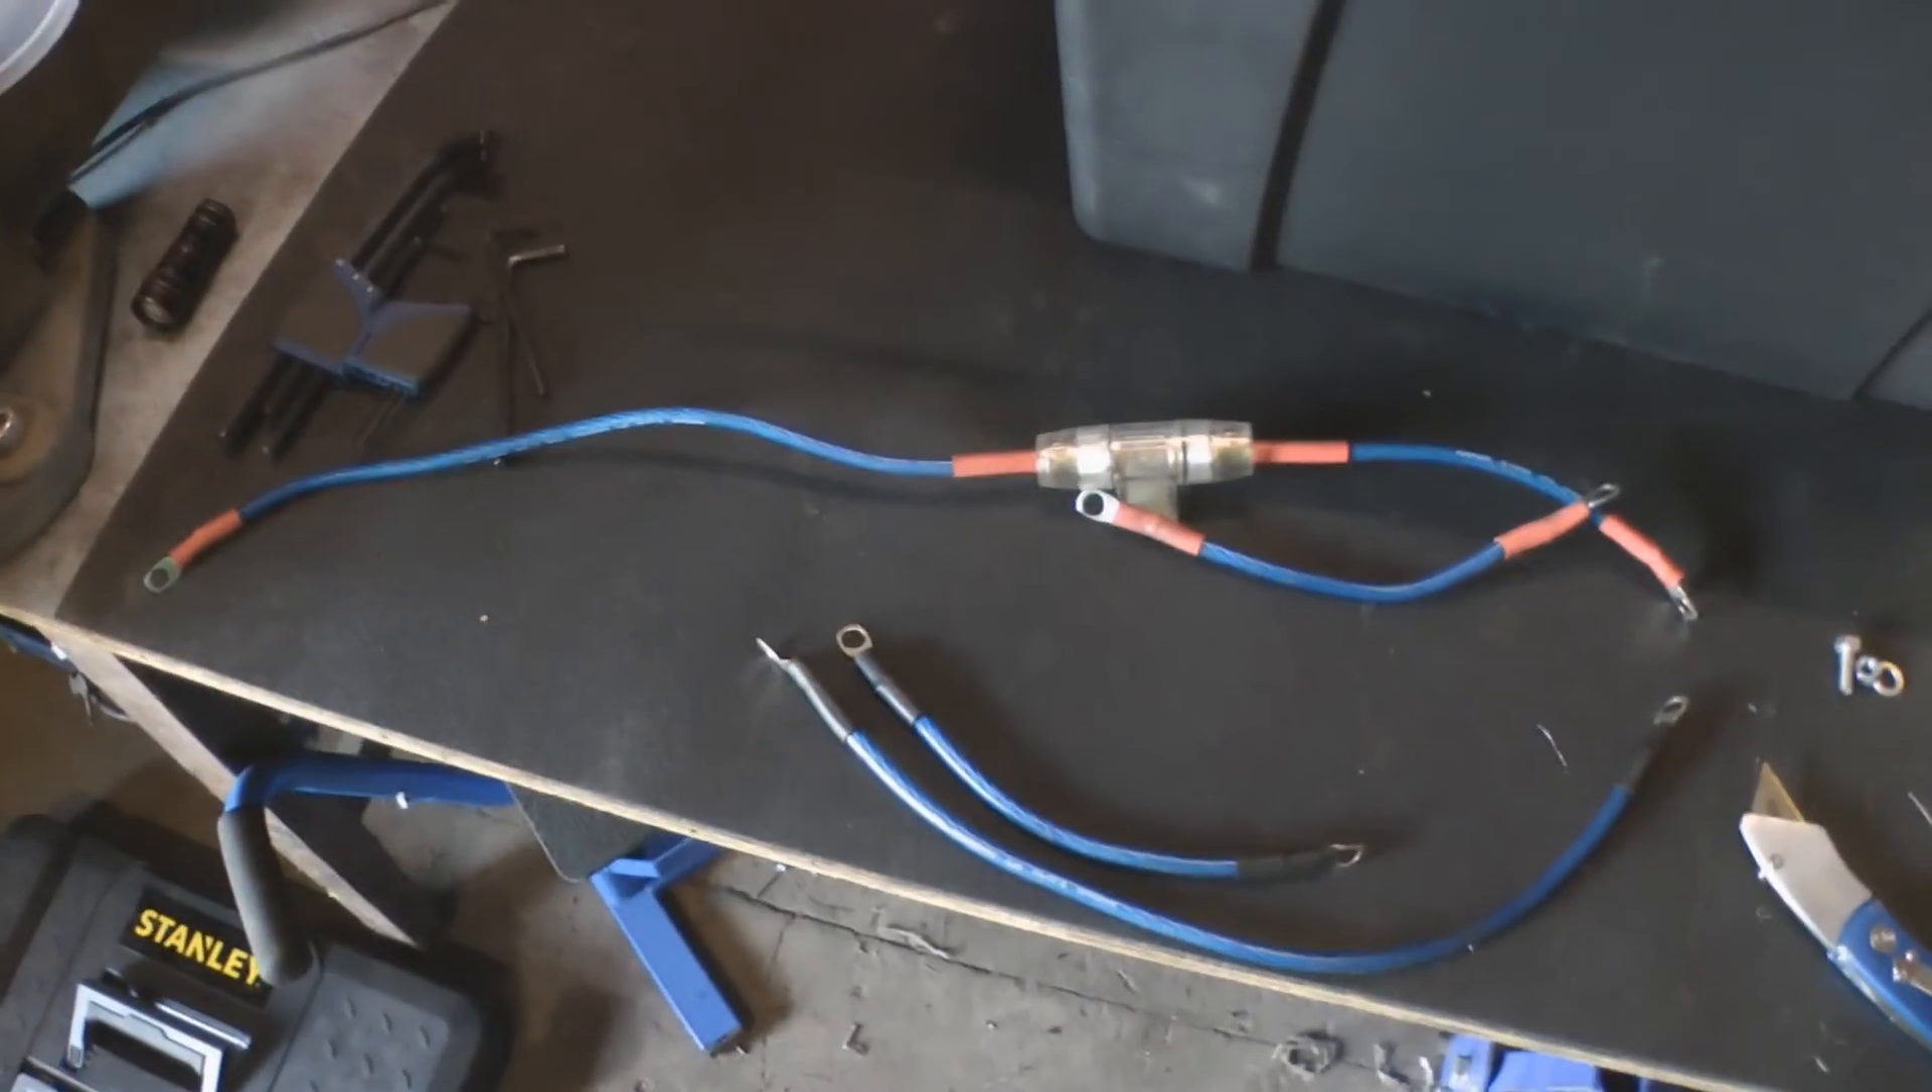Alright so that's all the battery cables done.